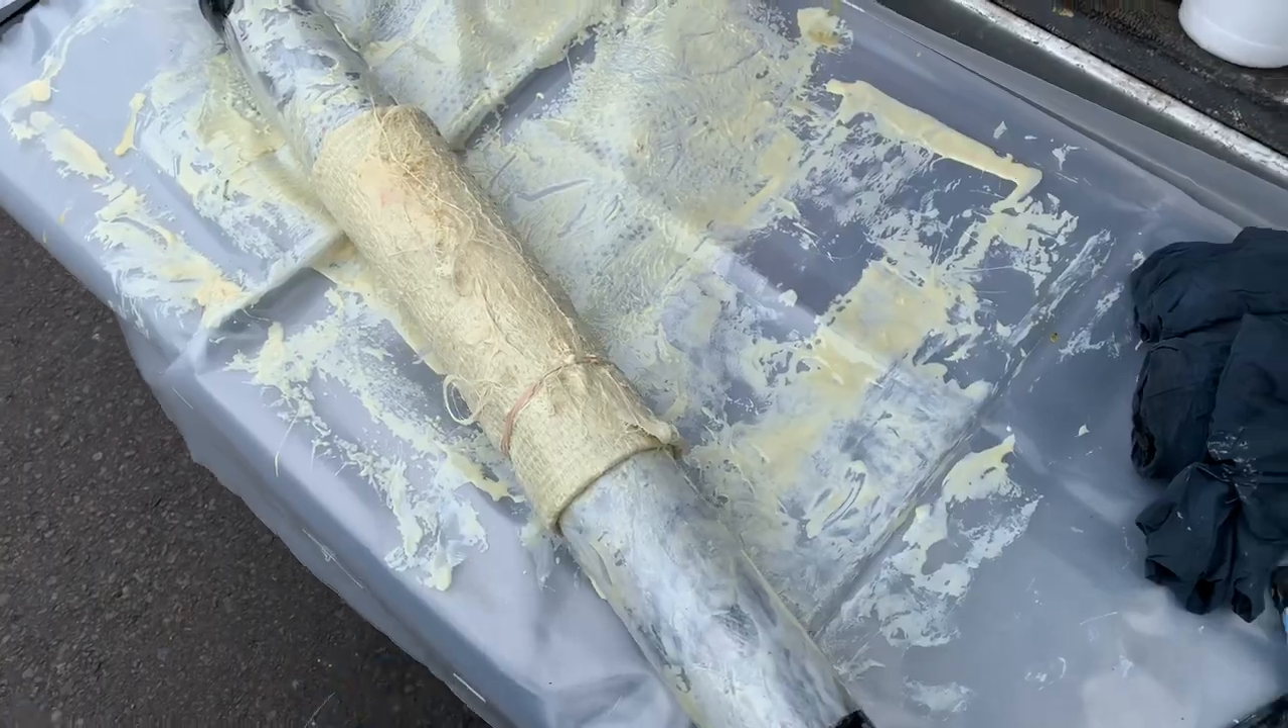We've got our patch all wetted out we've got a resin on it it's been wrapped around the bladder.